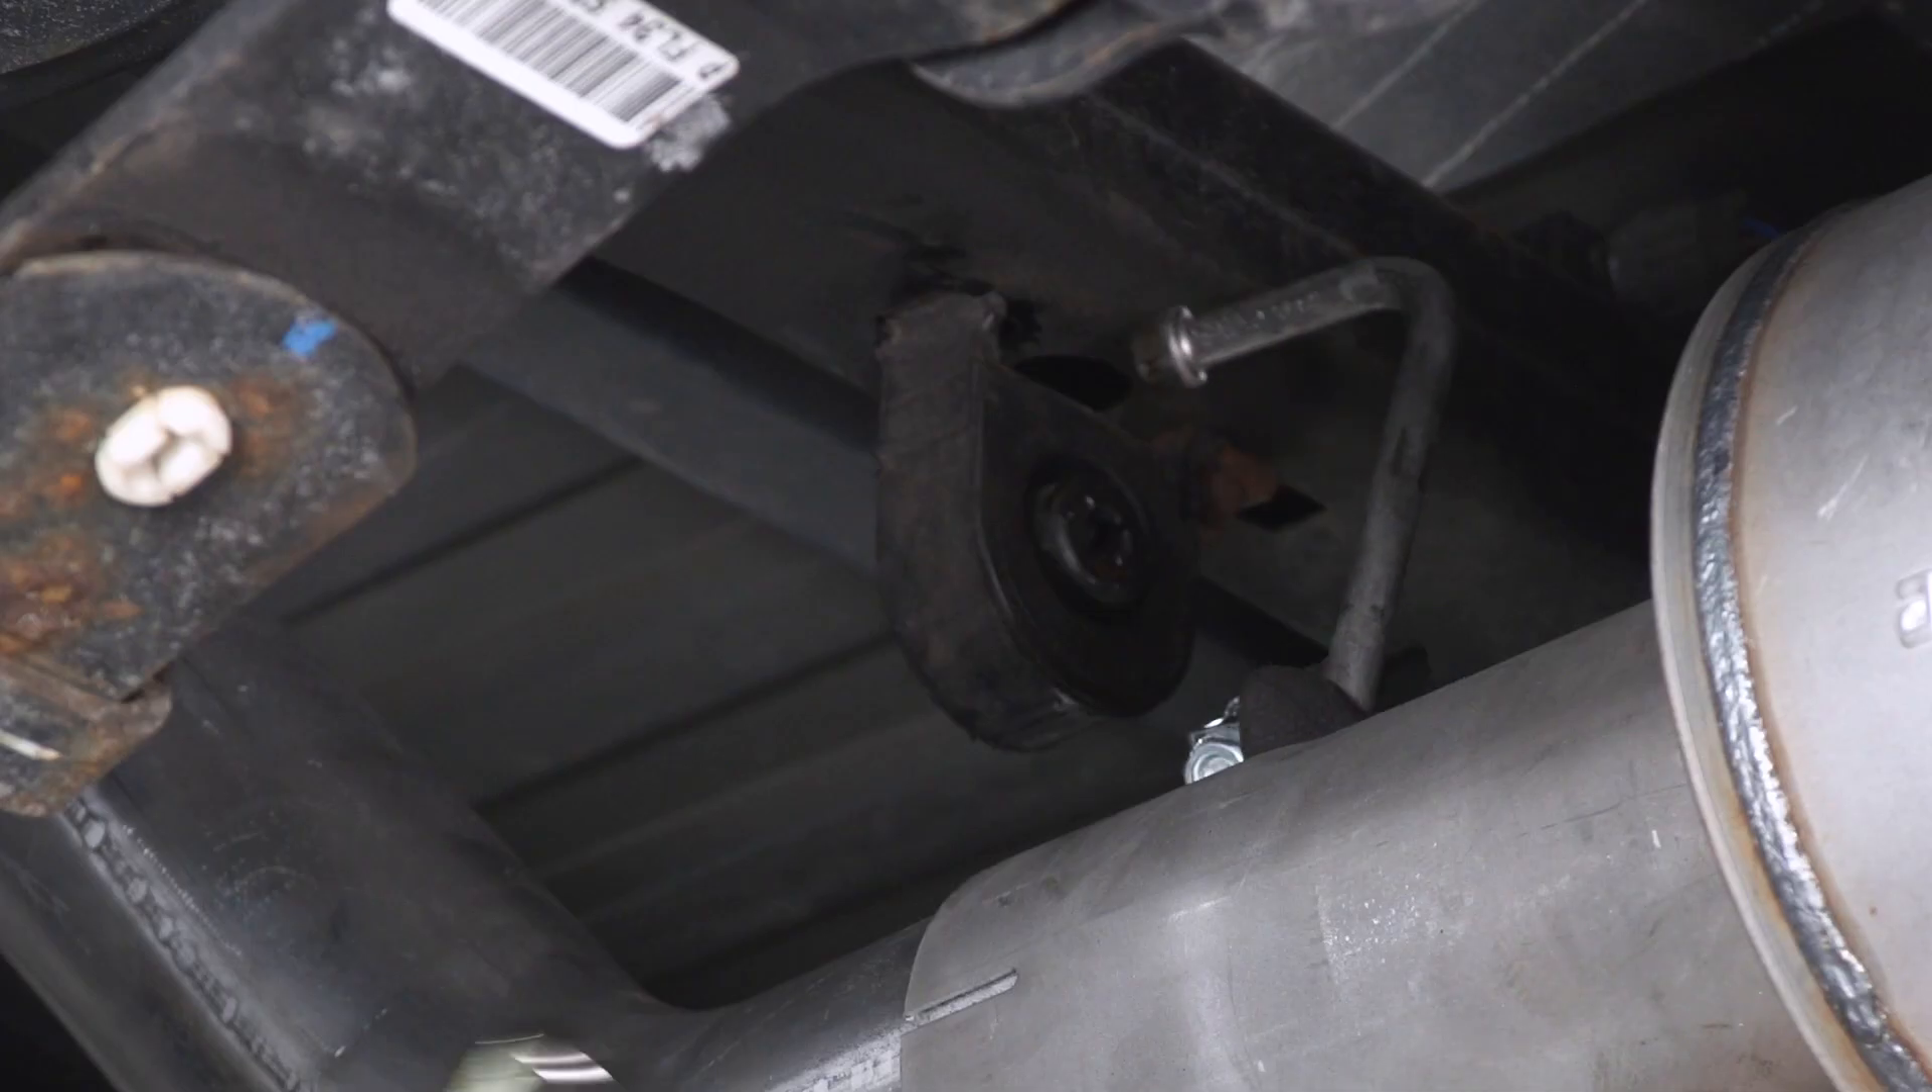You can see here that our clamp and hanger combo is not actually reaching the rubber isolator on the frame here. So there's a slight issue going on here maybe with the length of the pipe.